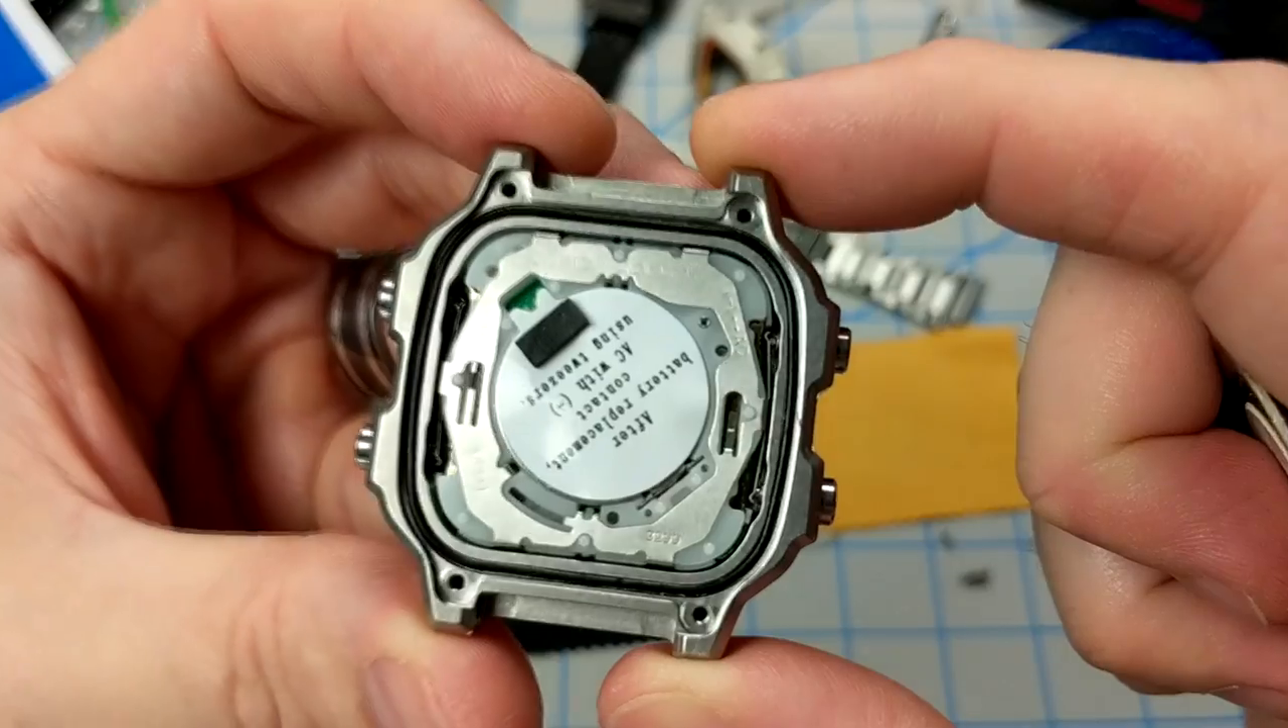So you've got the stainless steel case. The module is embedded in there. We've got the pushers in.